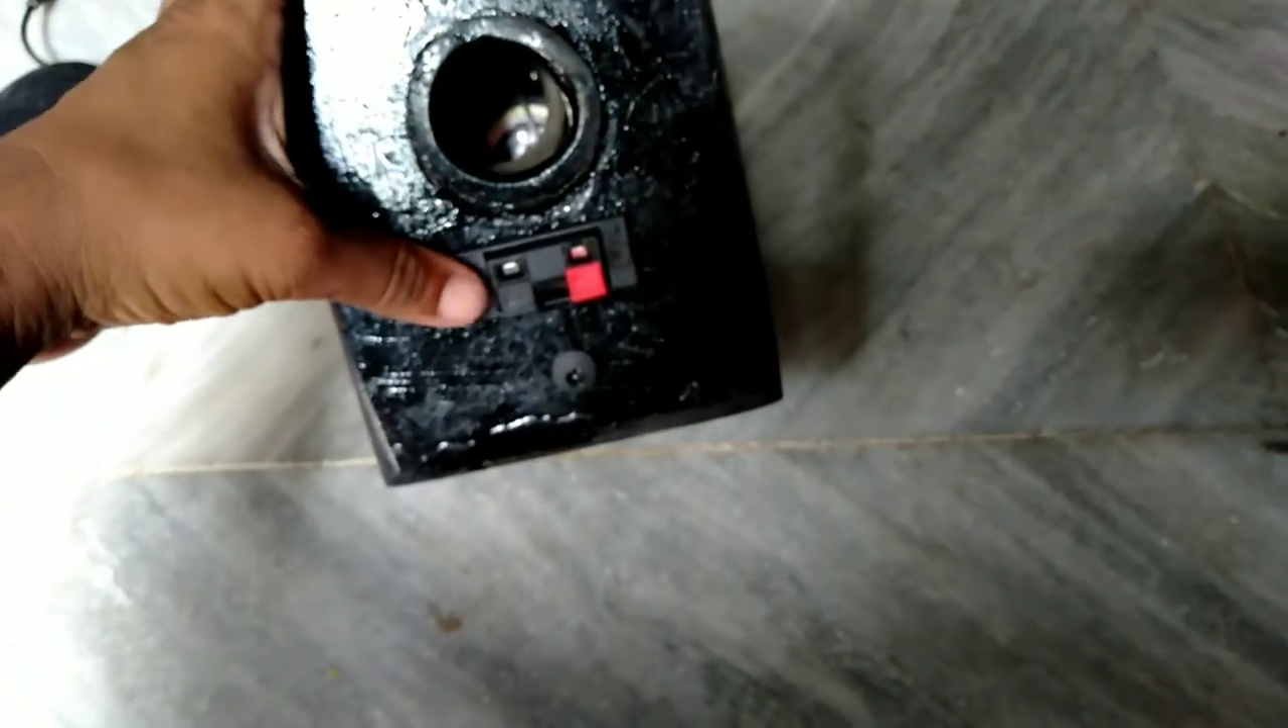दूसरी स्पिकर के लिए हमने पीछे की तरफ एक स्पिकर का सॉकेट सेट कर दिया है।